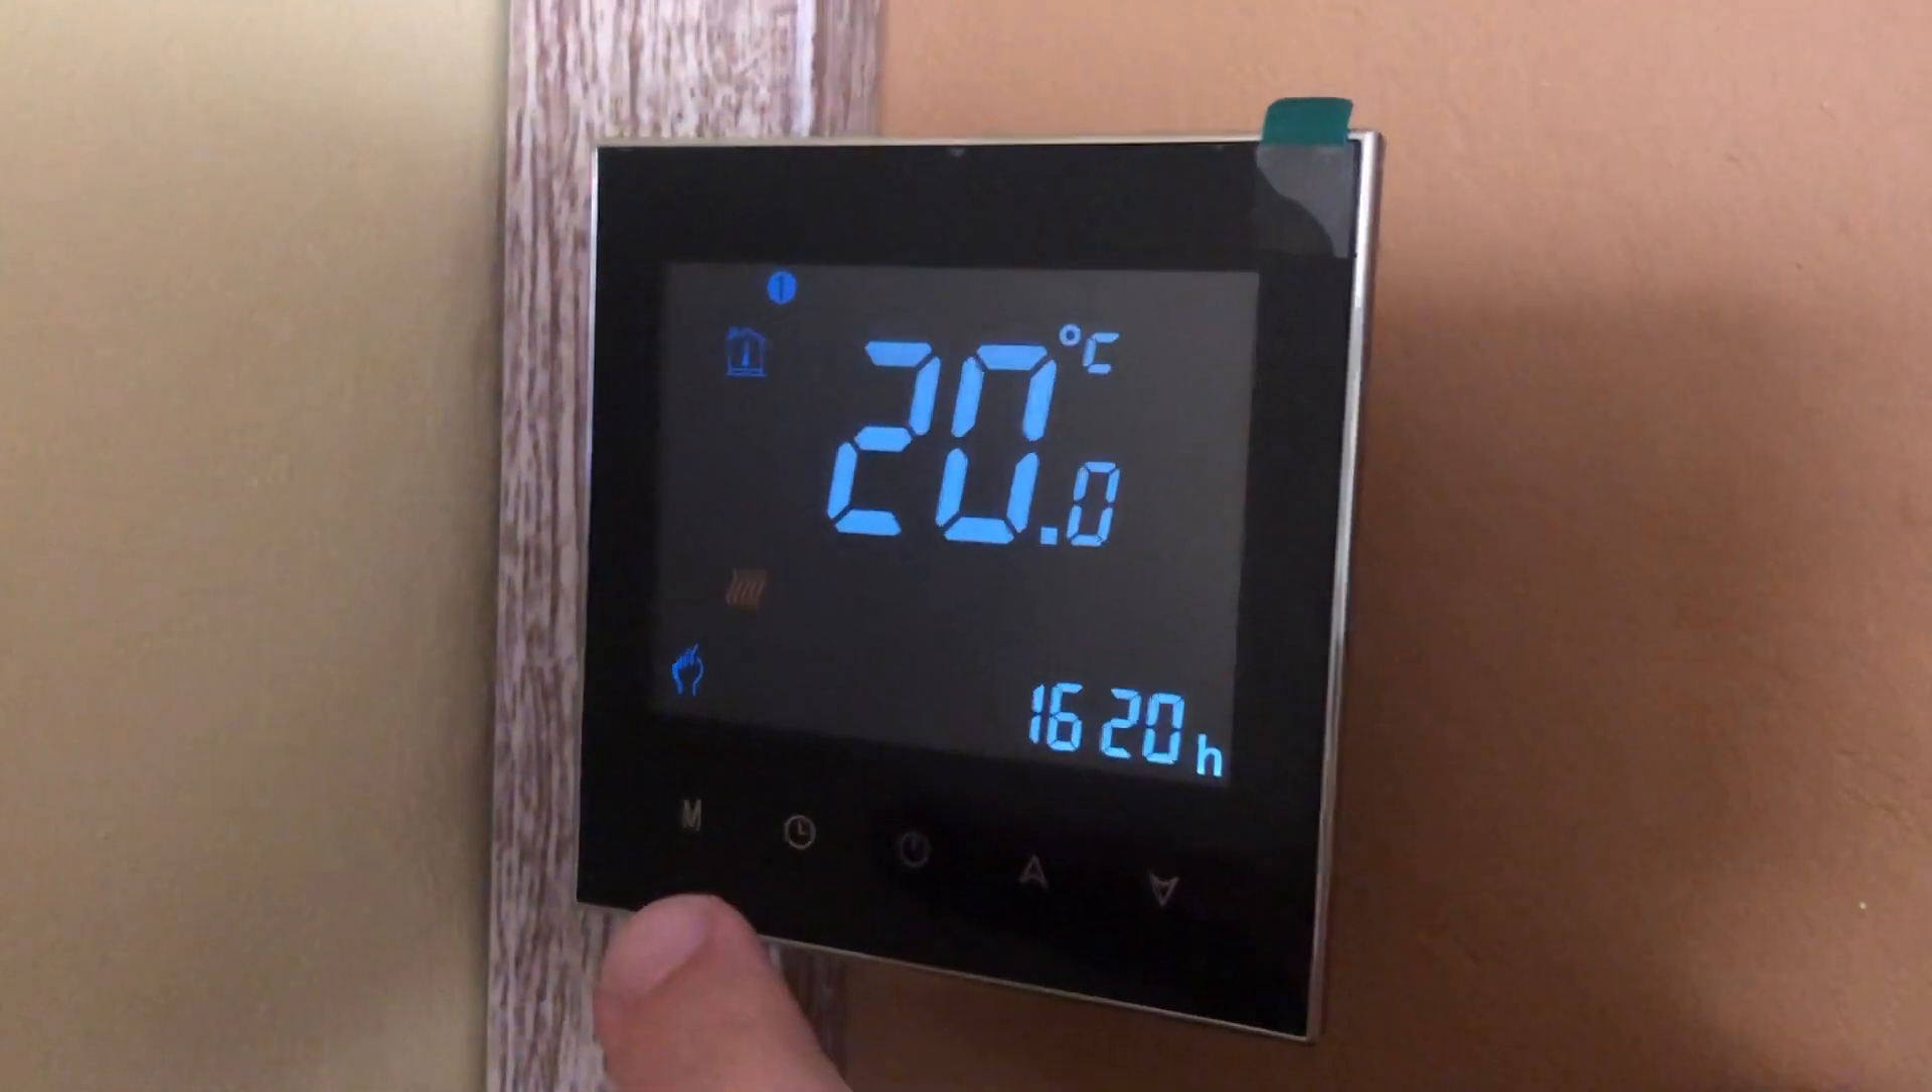And this is how the thermostat looks like after being installed.